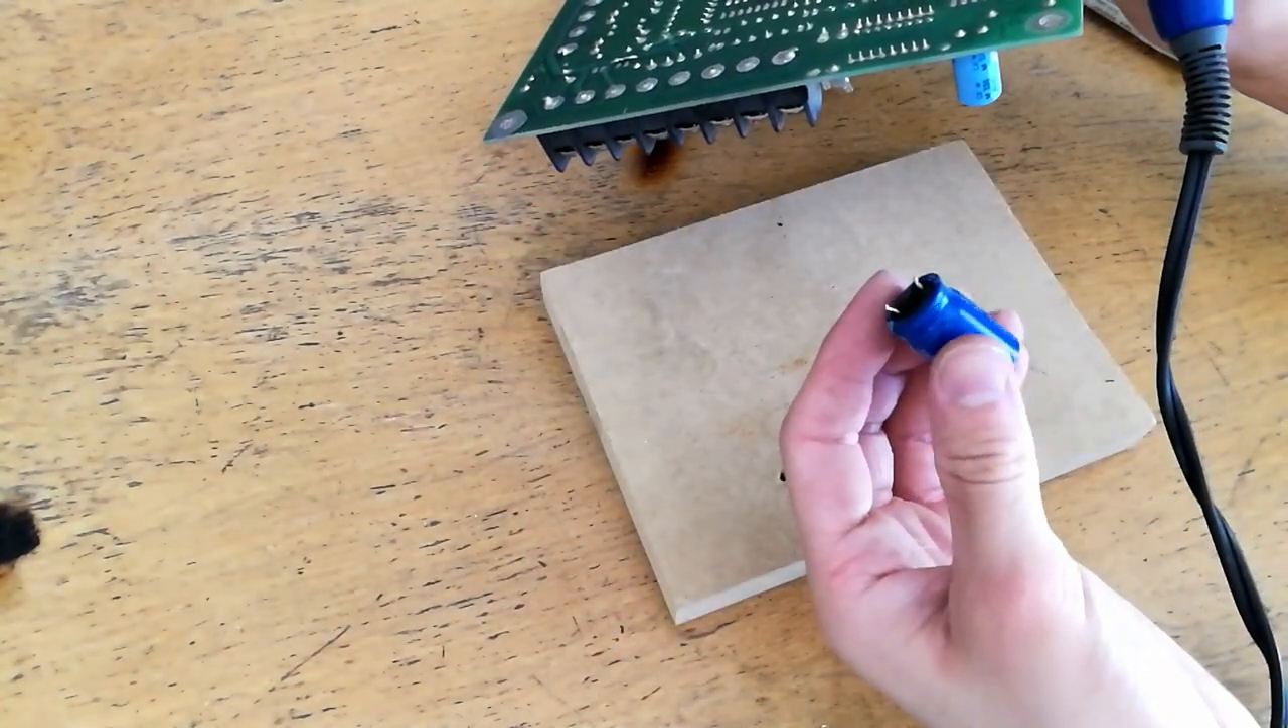Now I've fully removed the capacitor.